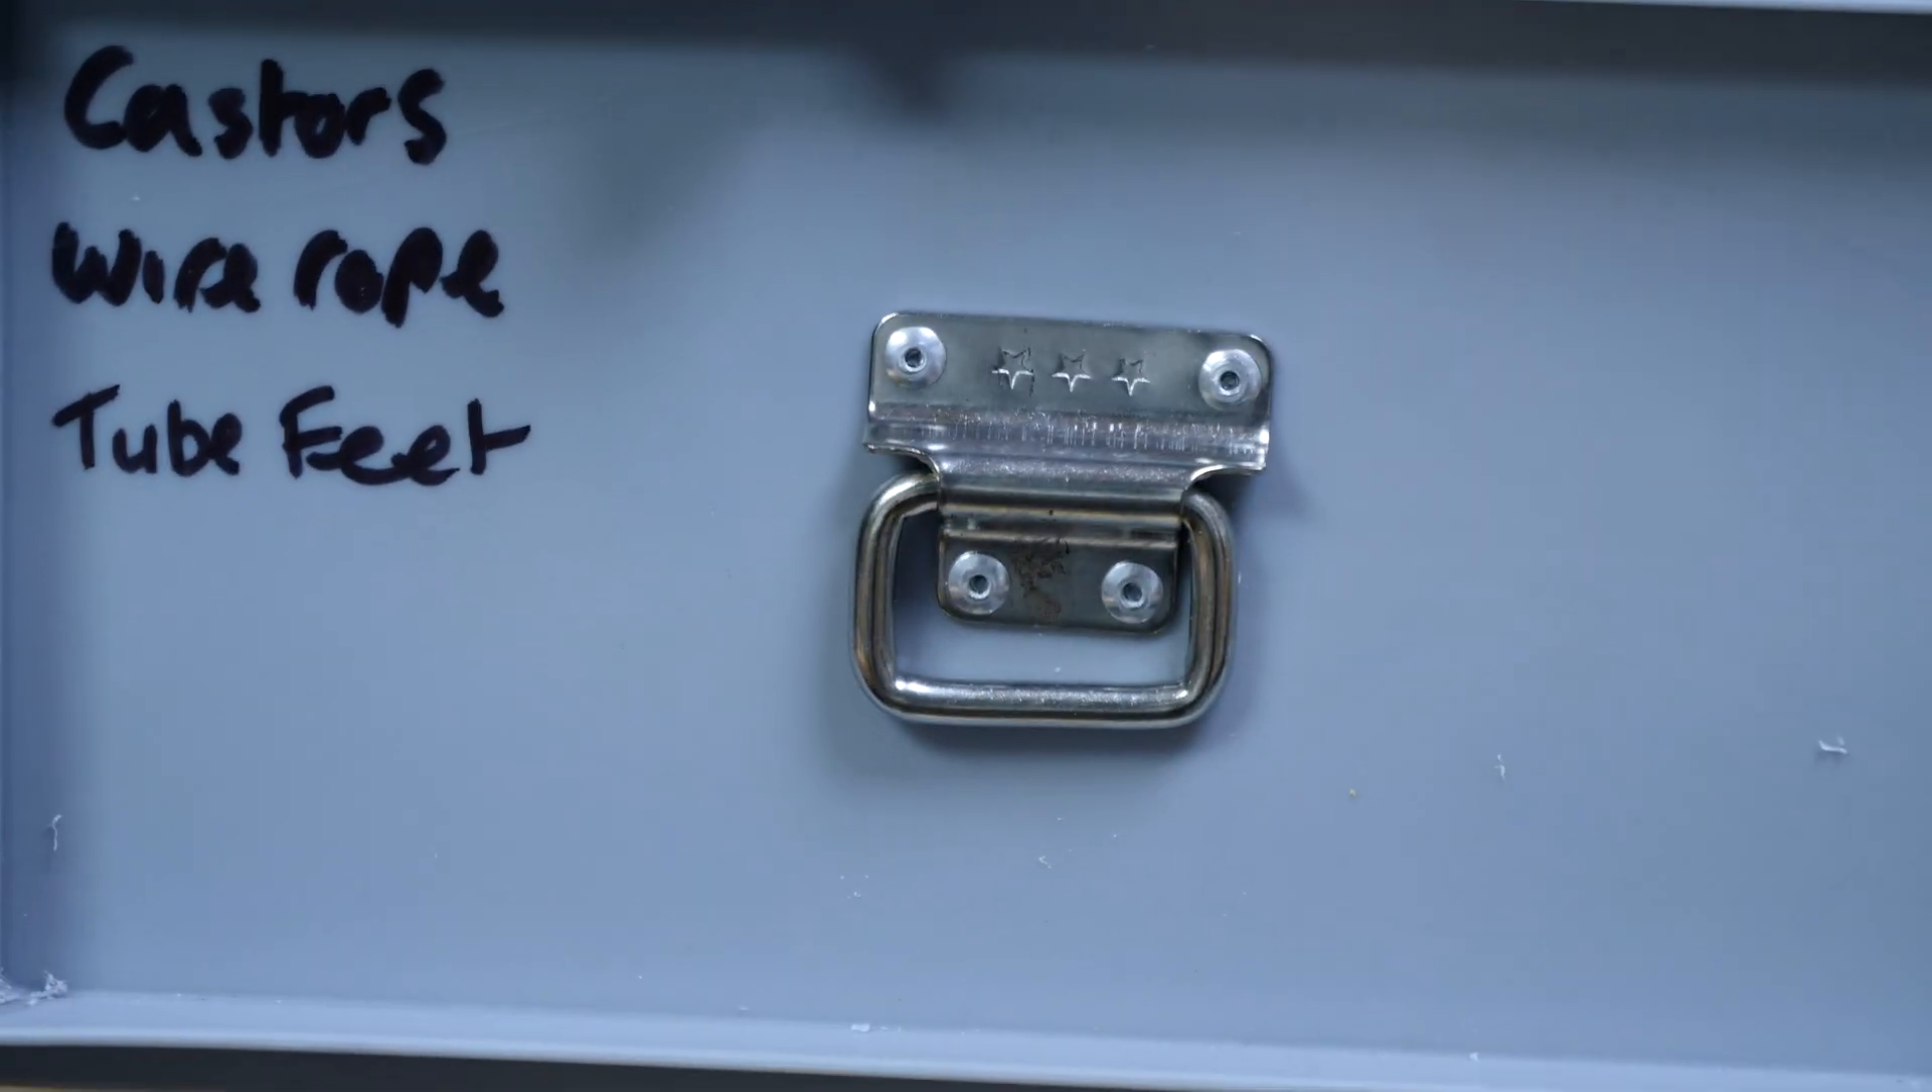And there we go the plate neatly attached to the front.